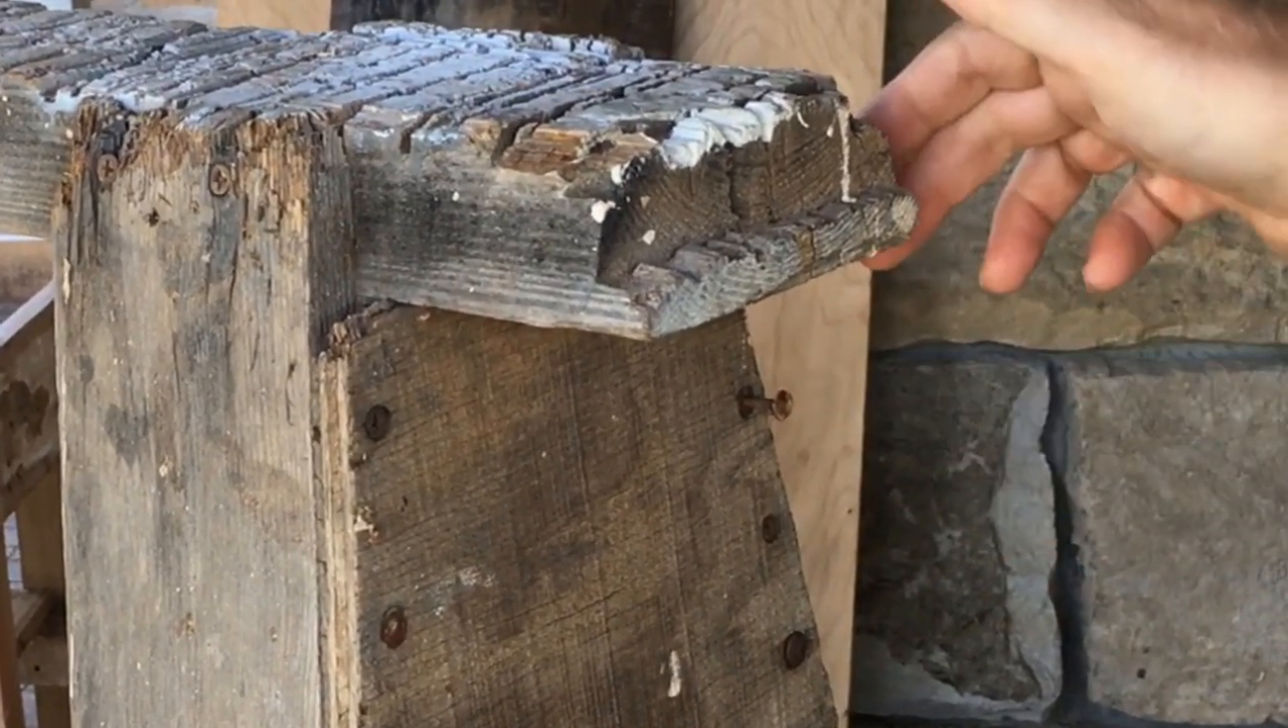This nail is sticking out about an inch.